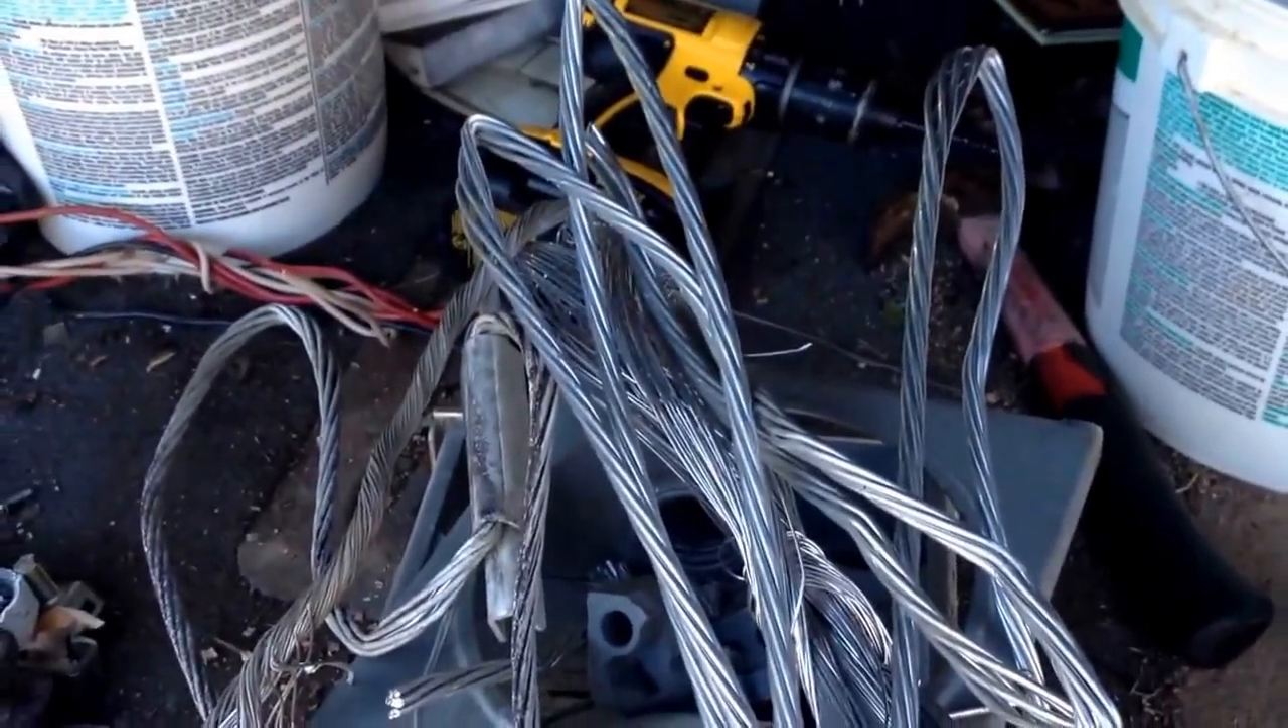Okay, we've got most of the covering taken off of our wires.